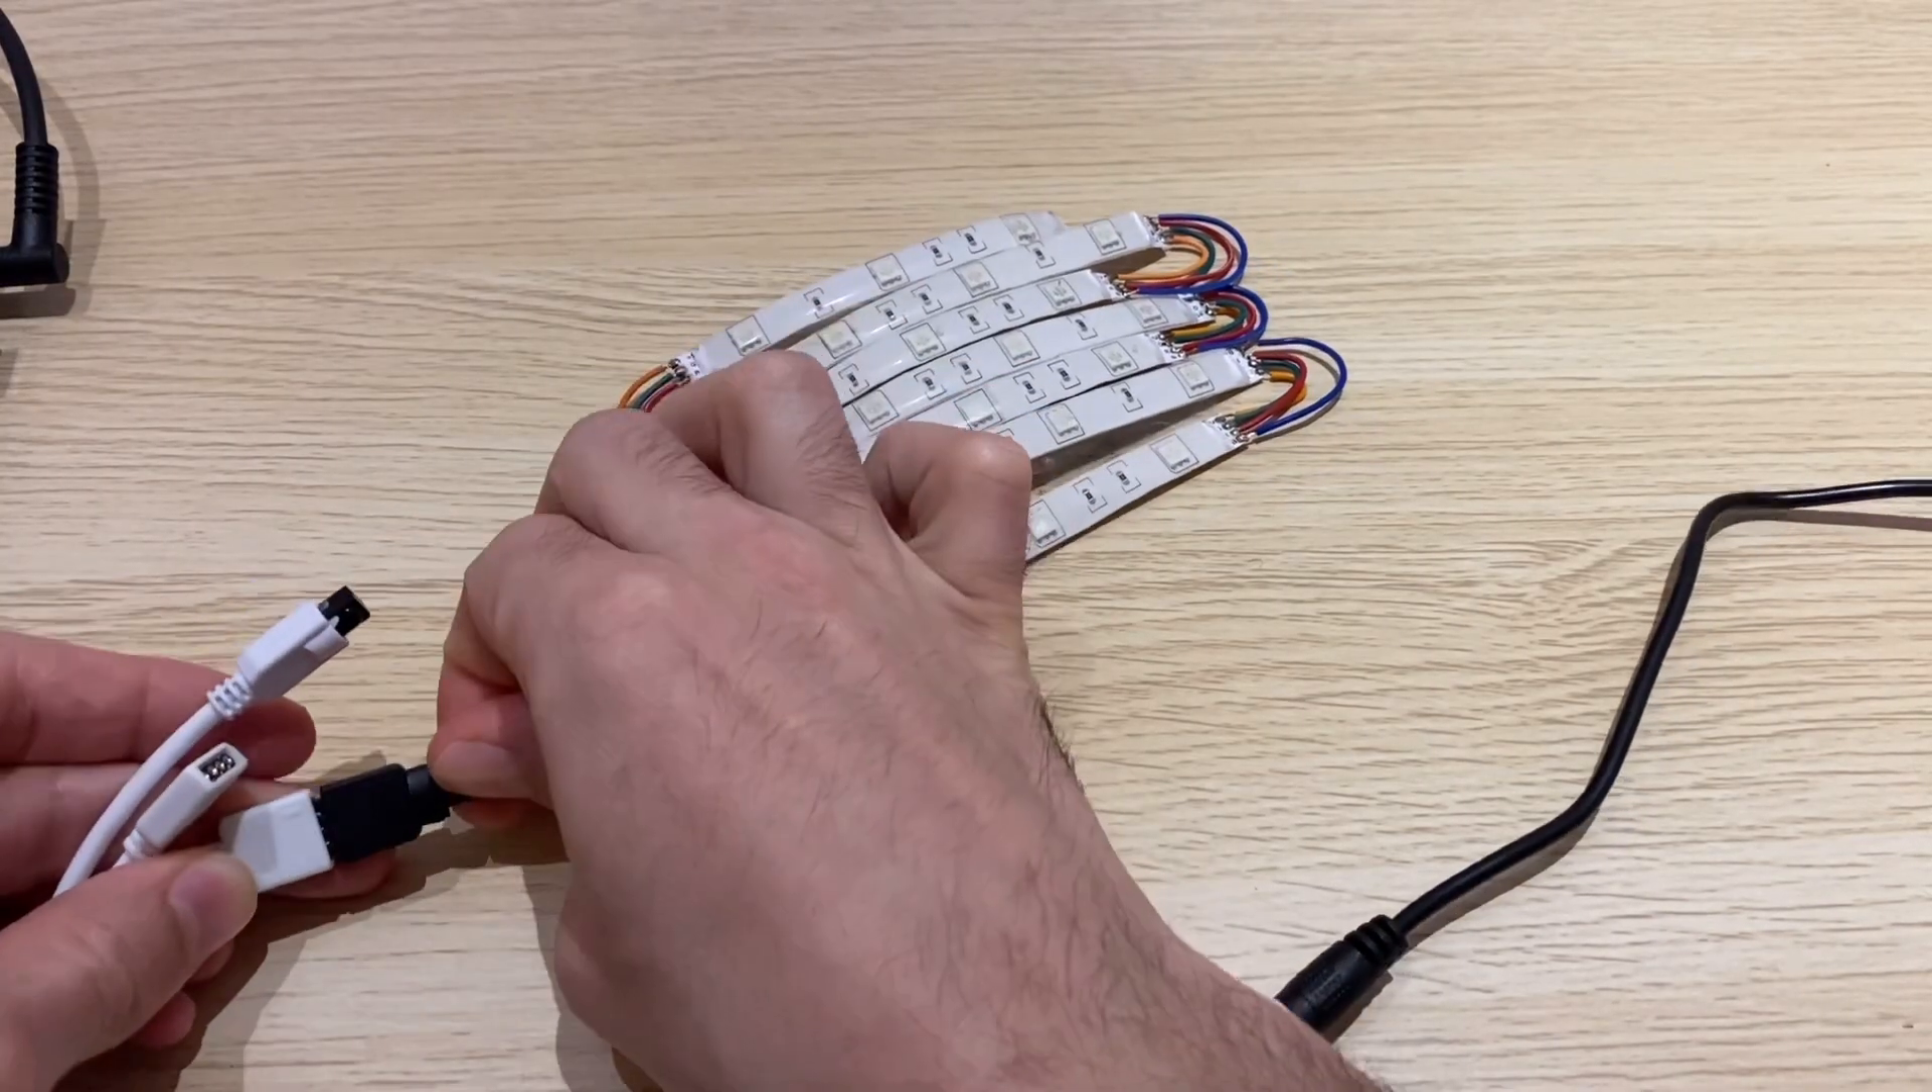And now after a lot of hand soldering, we have all the LED strips connected back together.